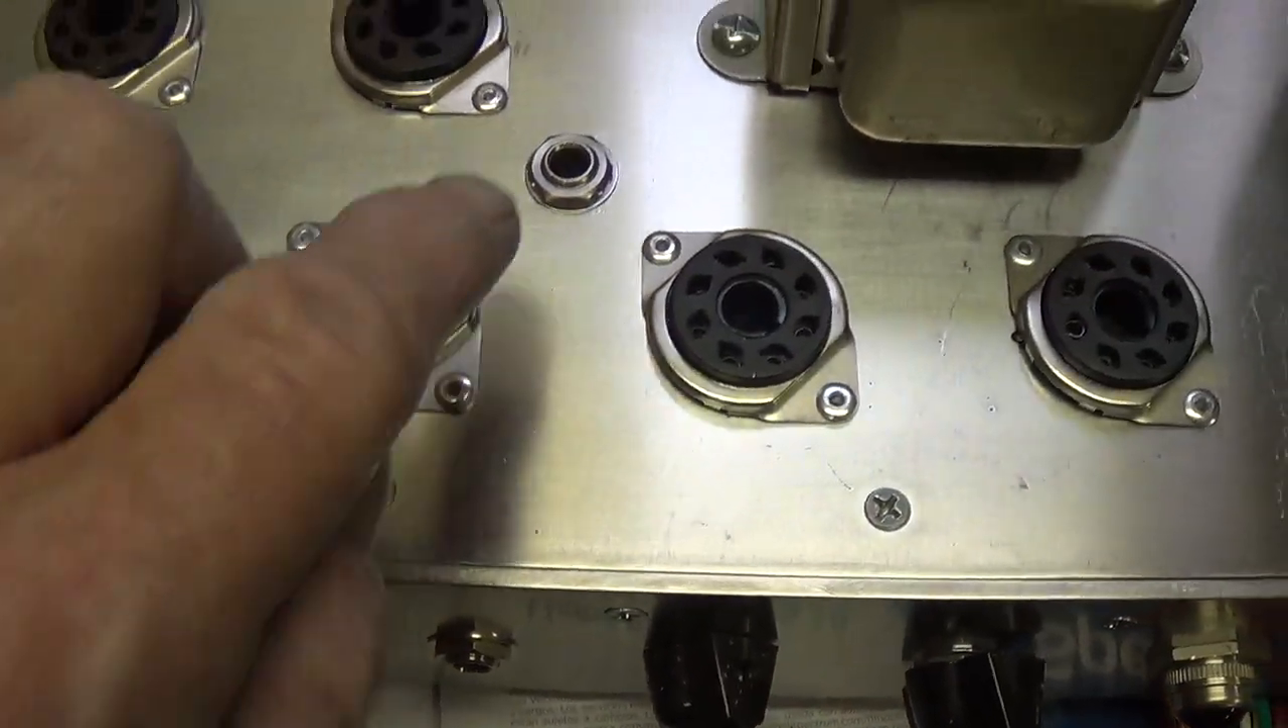Well, it looks like the chassis is completely assembled. The tube sockets have been riveted in place.